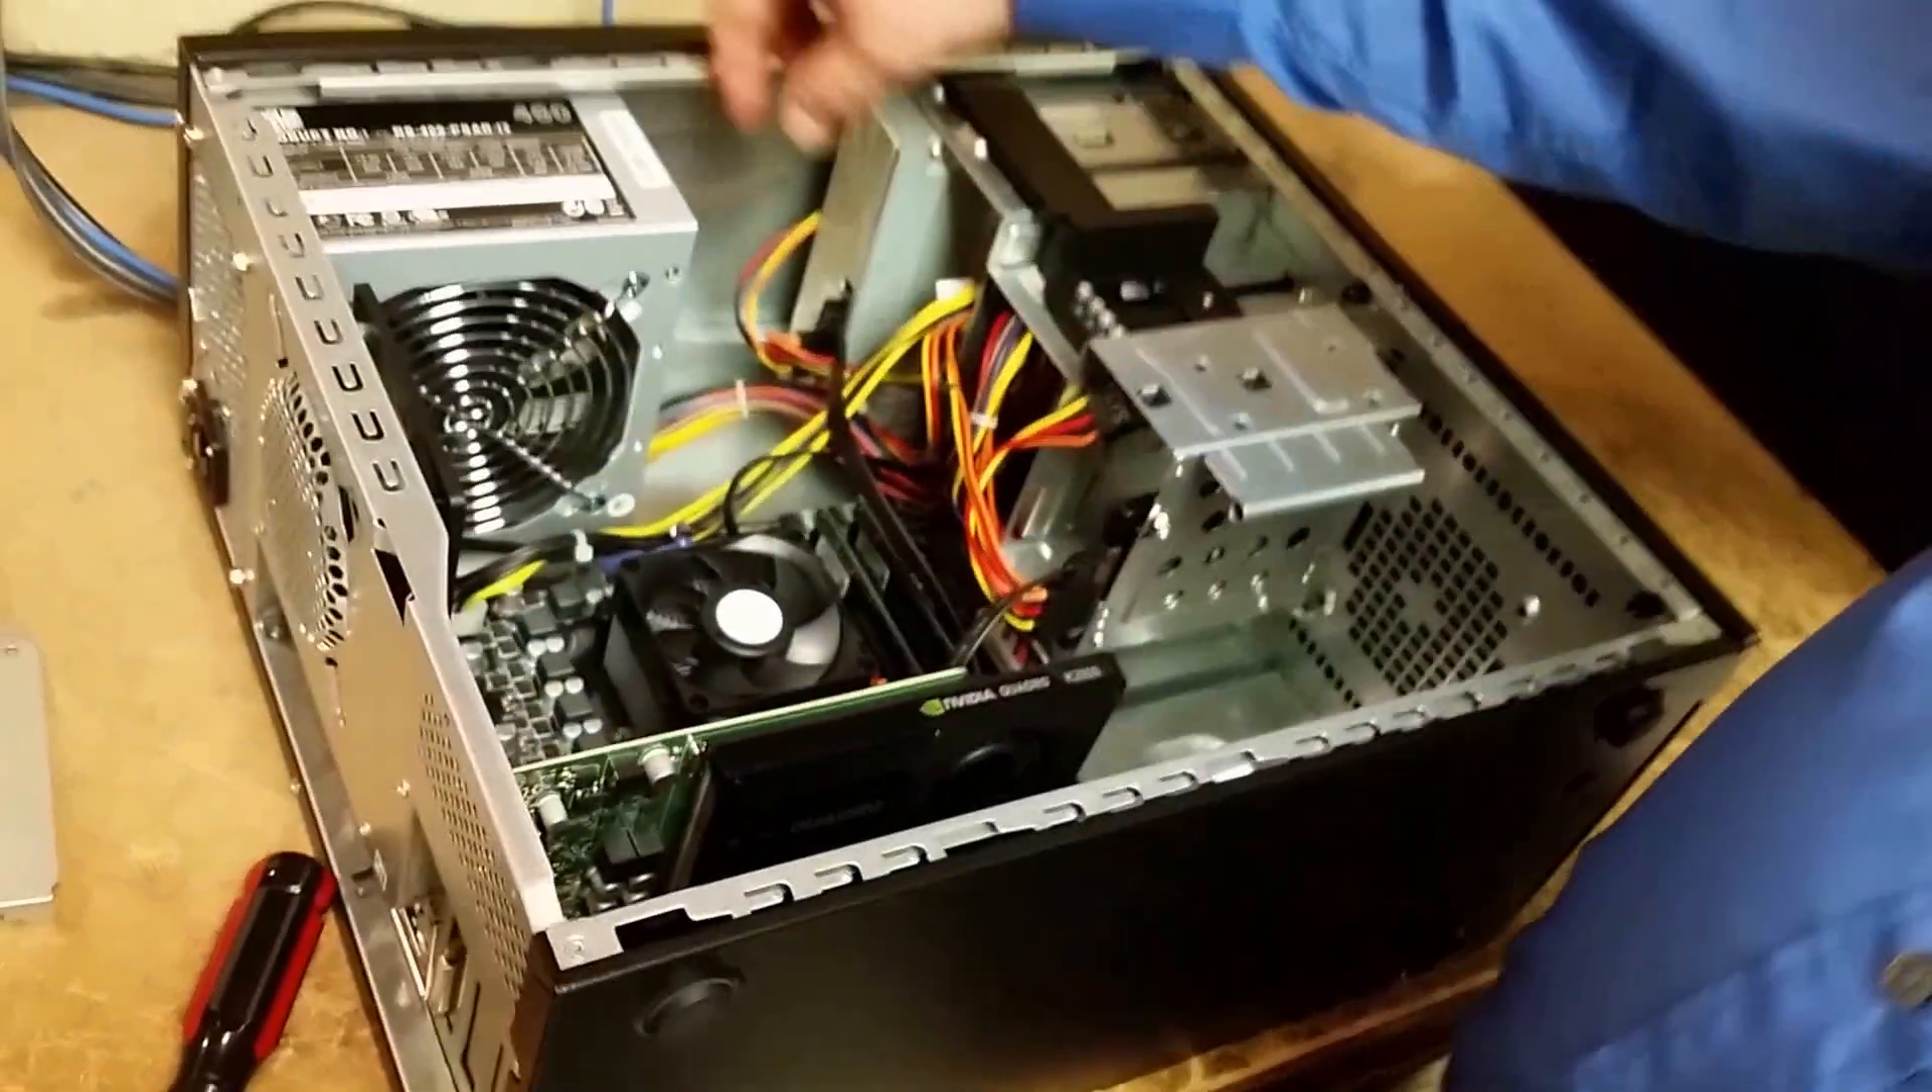And the card itself is installed.